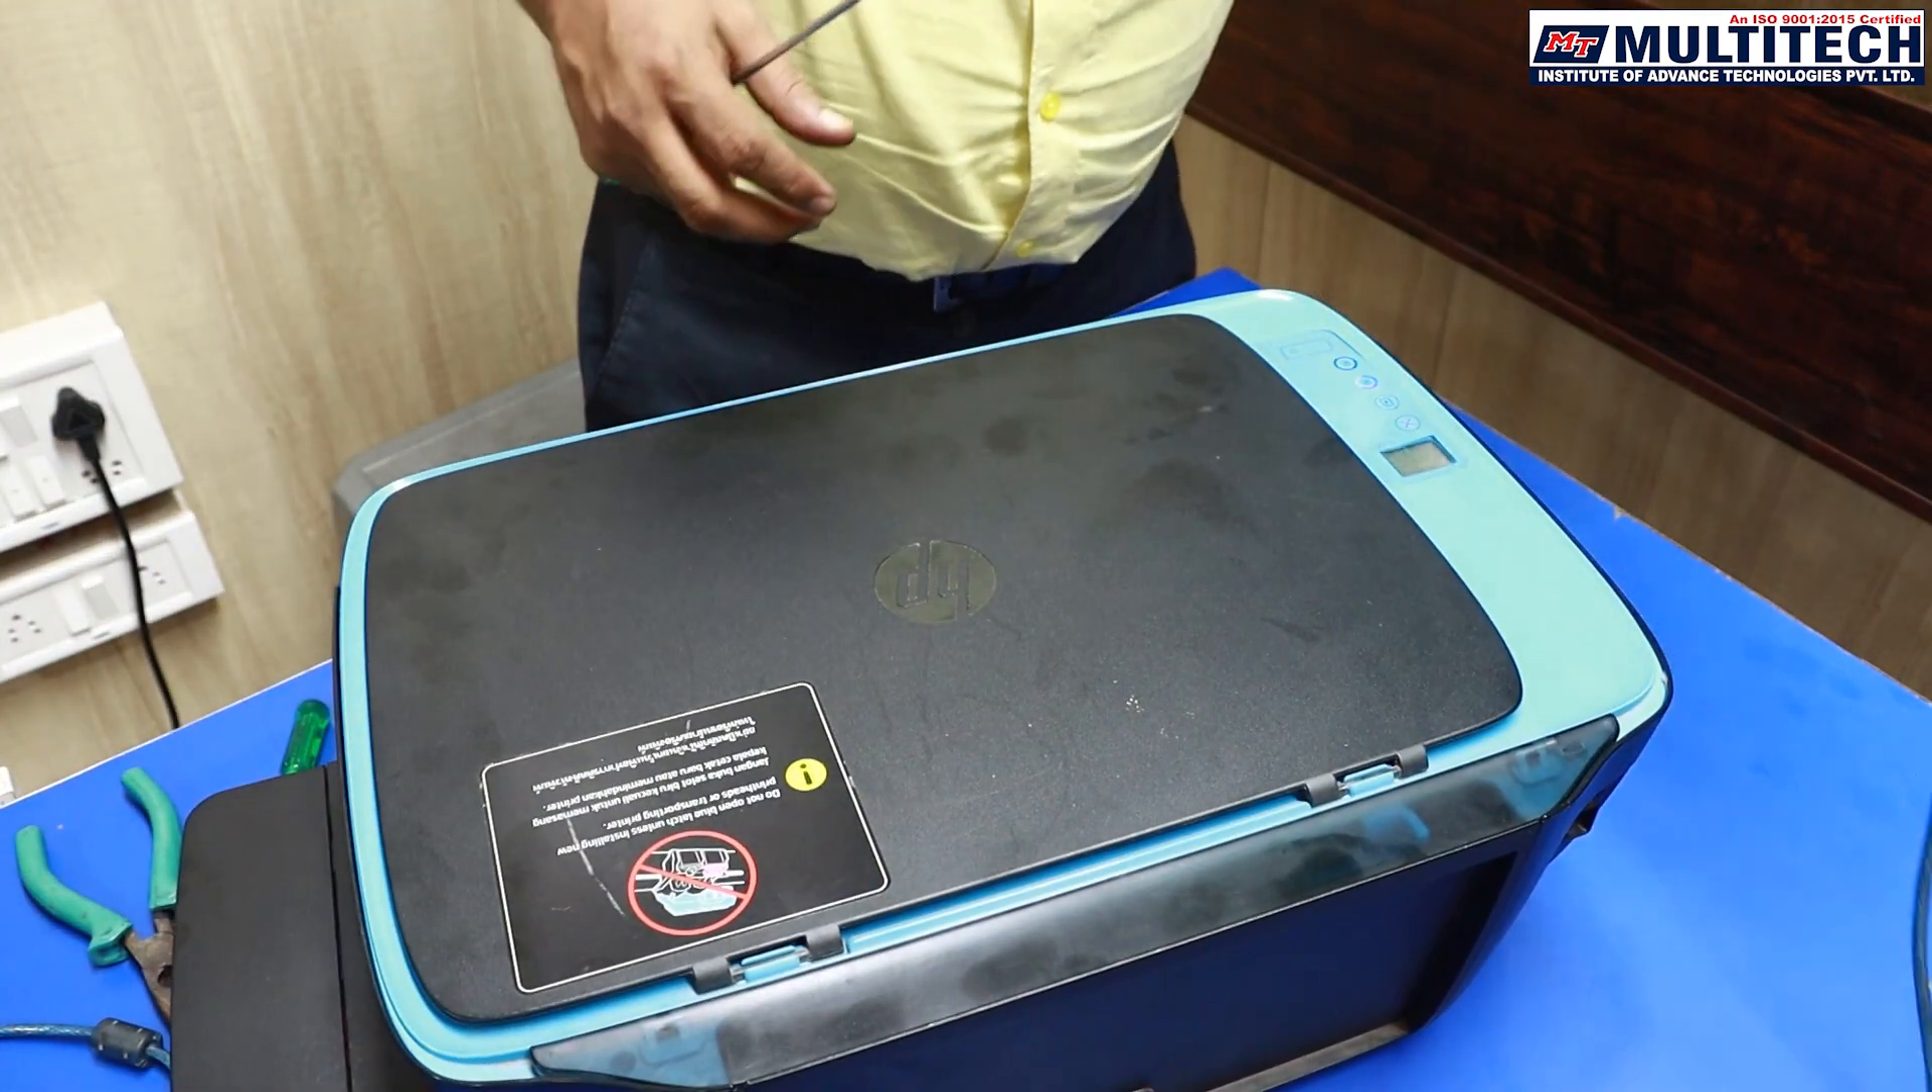तो देखिए टॉप कवर को भी हमने लगा दिया है।